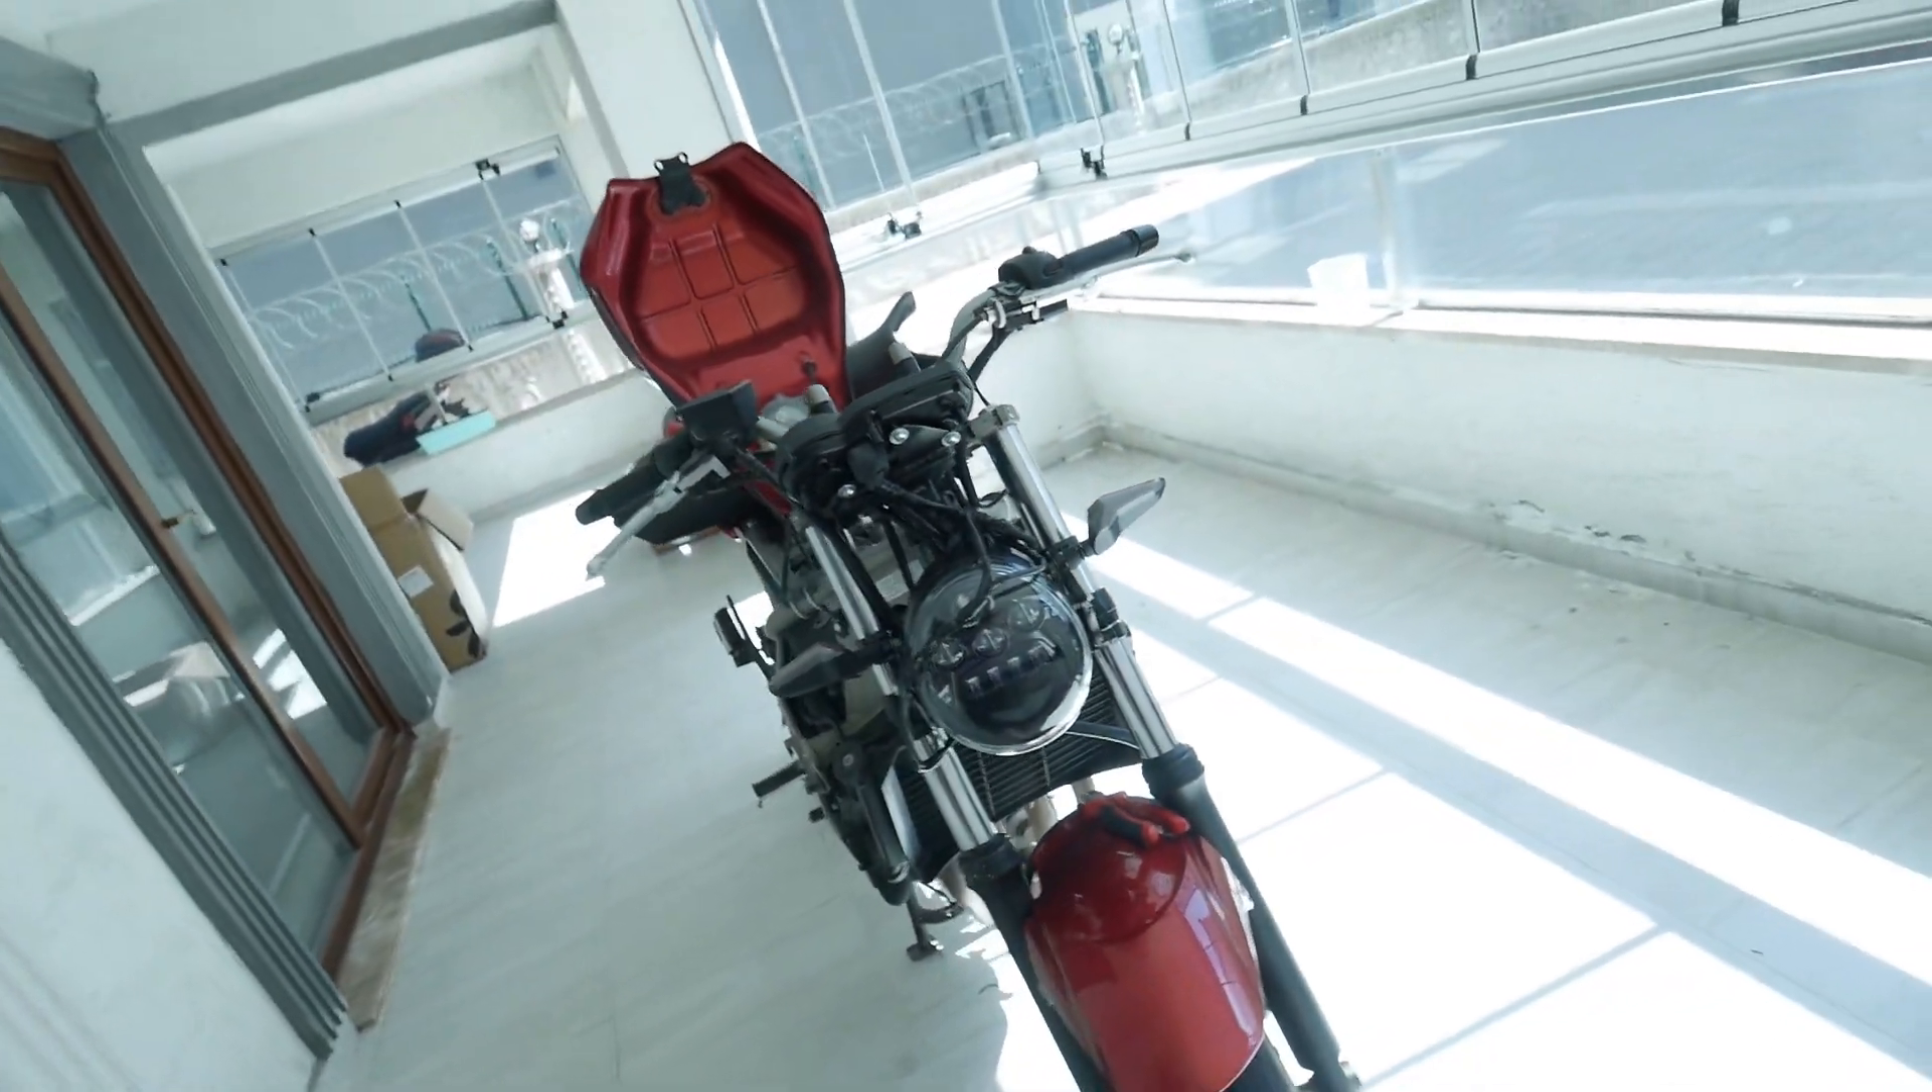Evet arkadaşlar farı taktım görmüş olduğunuz gibi.